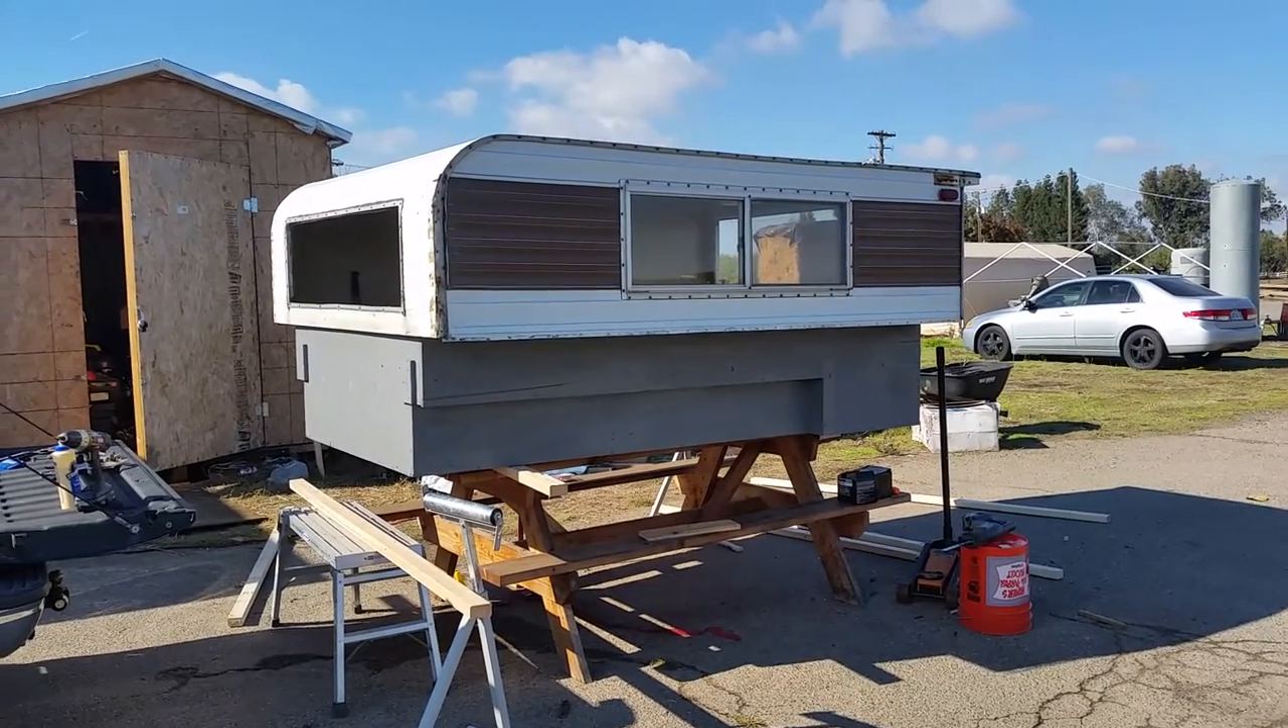I was able to get the top portion of the shell fitted to the slide -in frame.